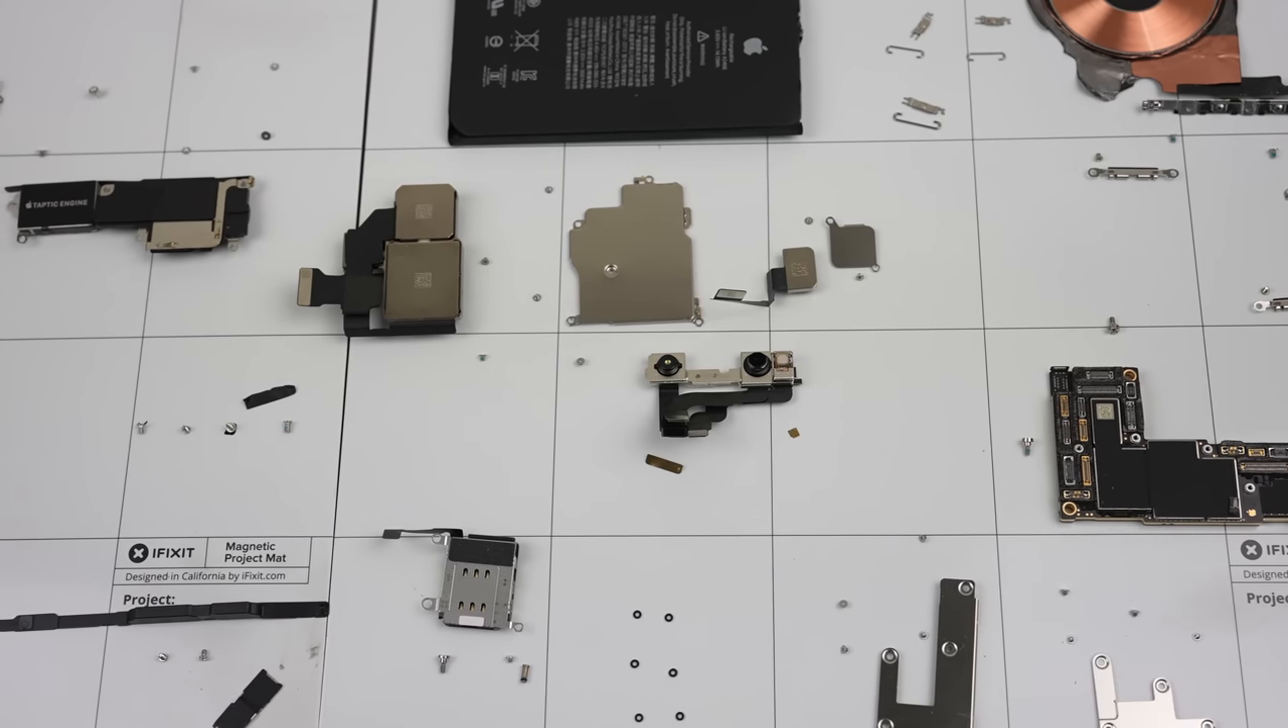And with that, we've now fully disassembled the iPhone 12 Pro Max.